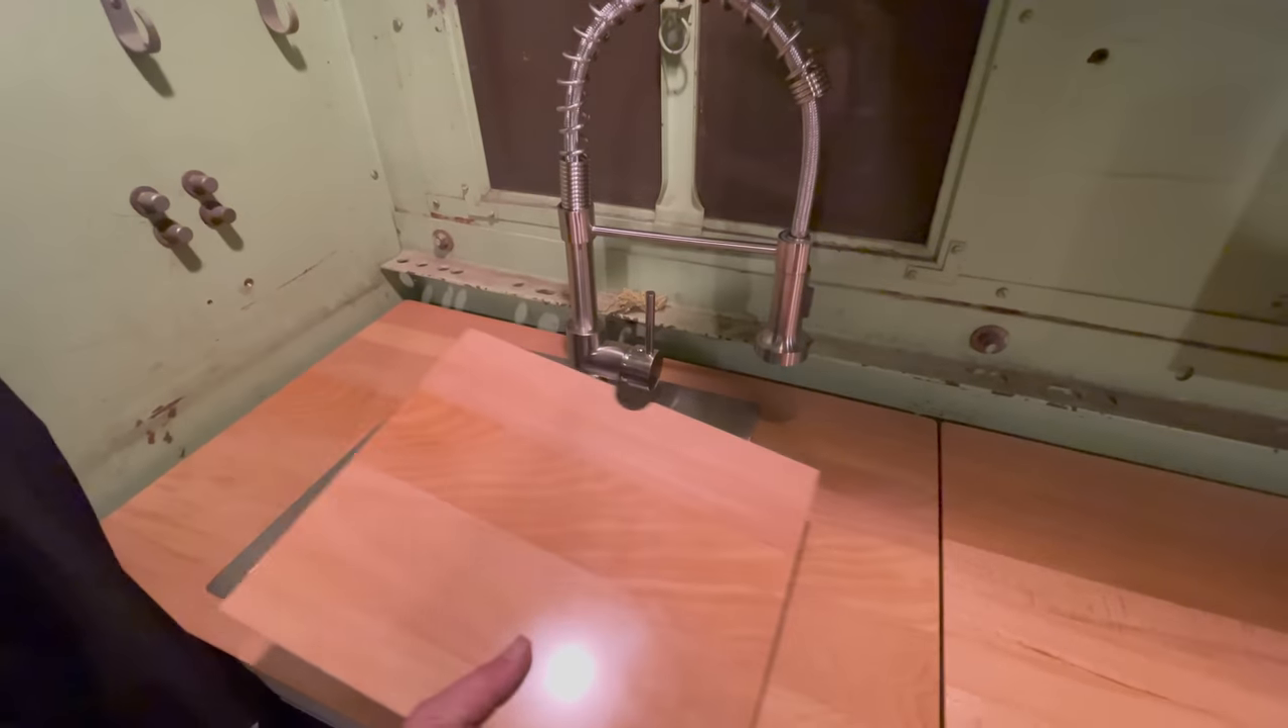Now I have a faucet installed here over the sink.